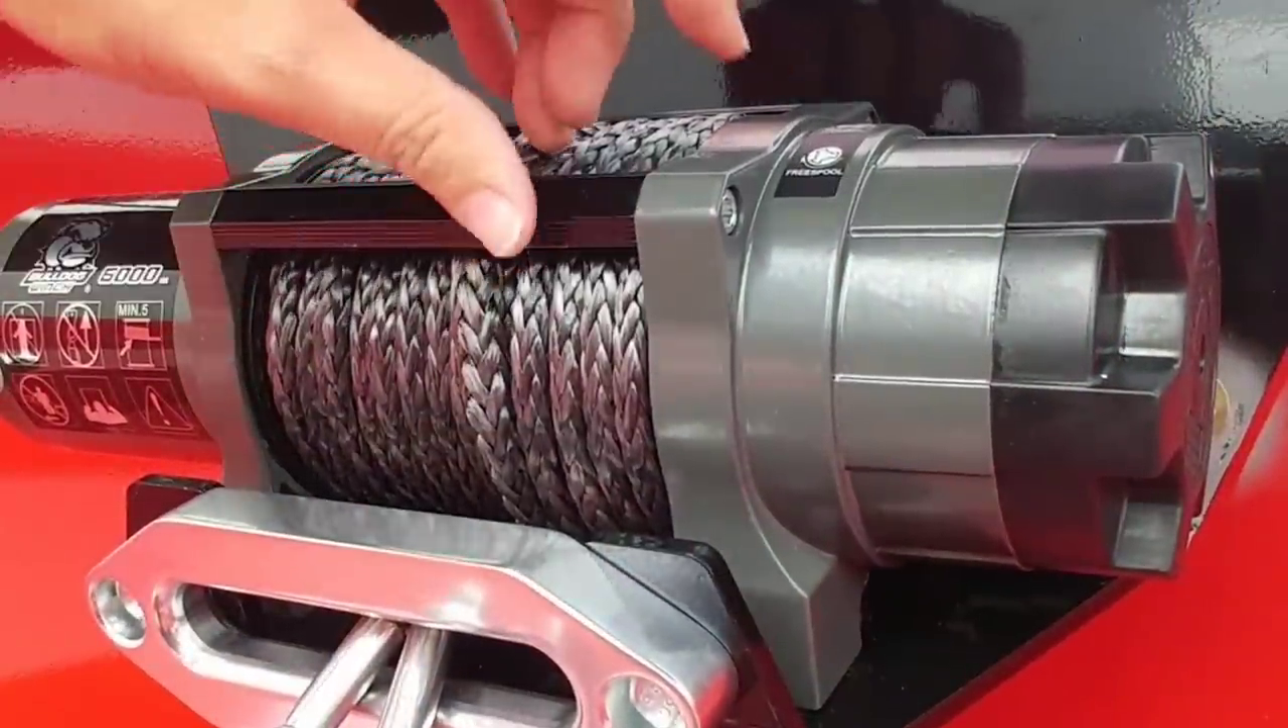We have the winch already in place.